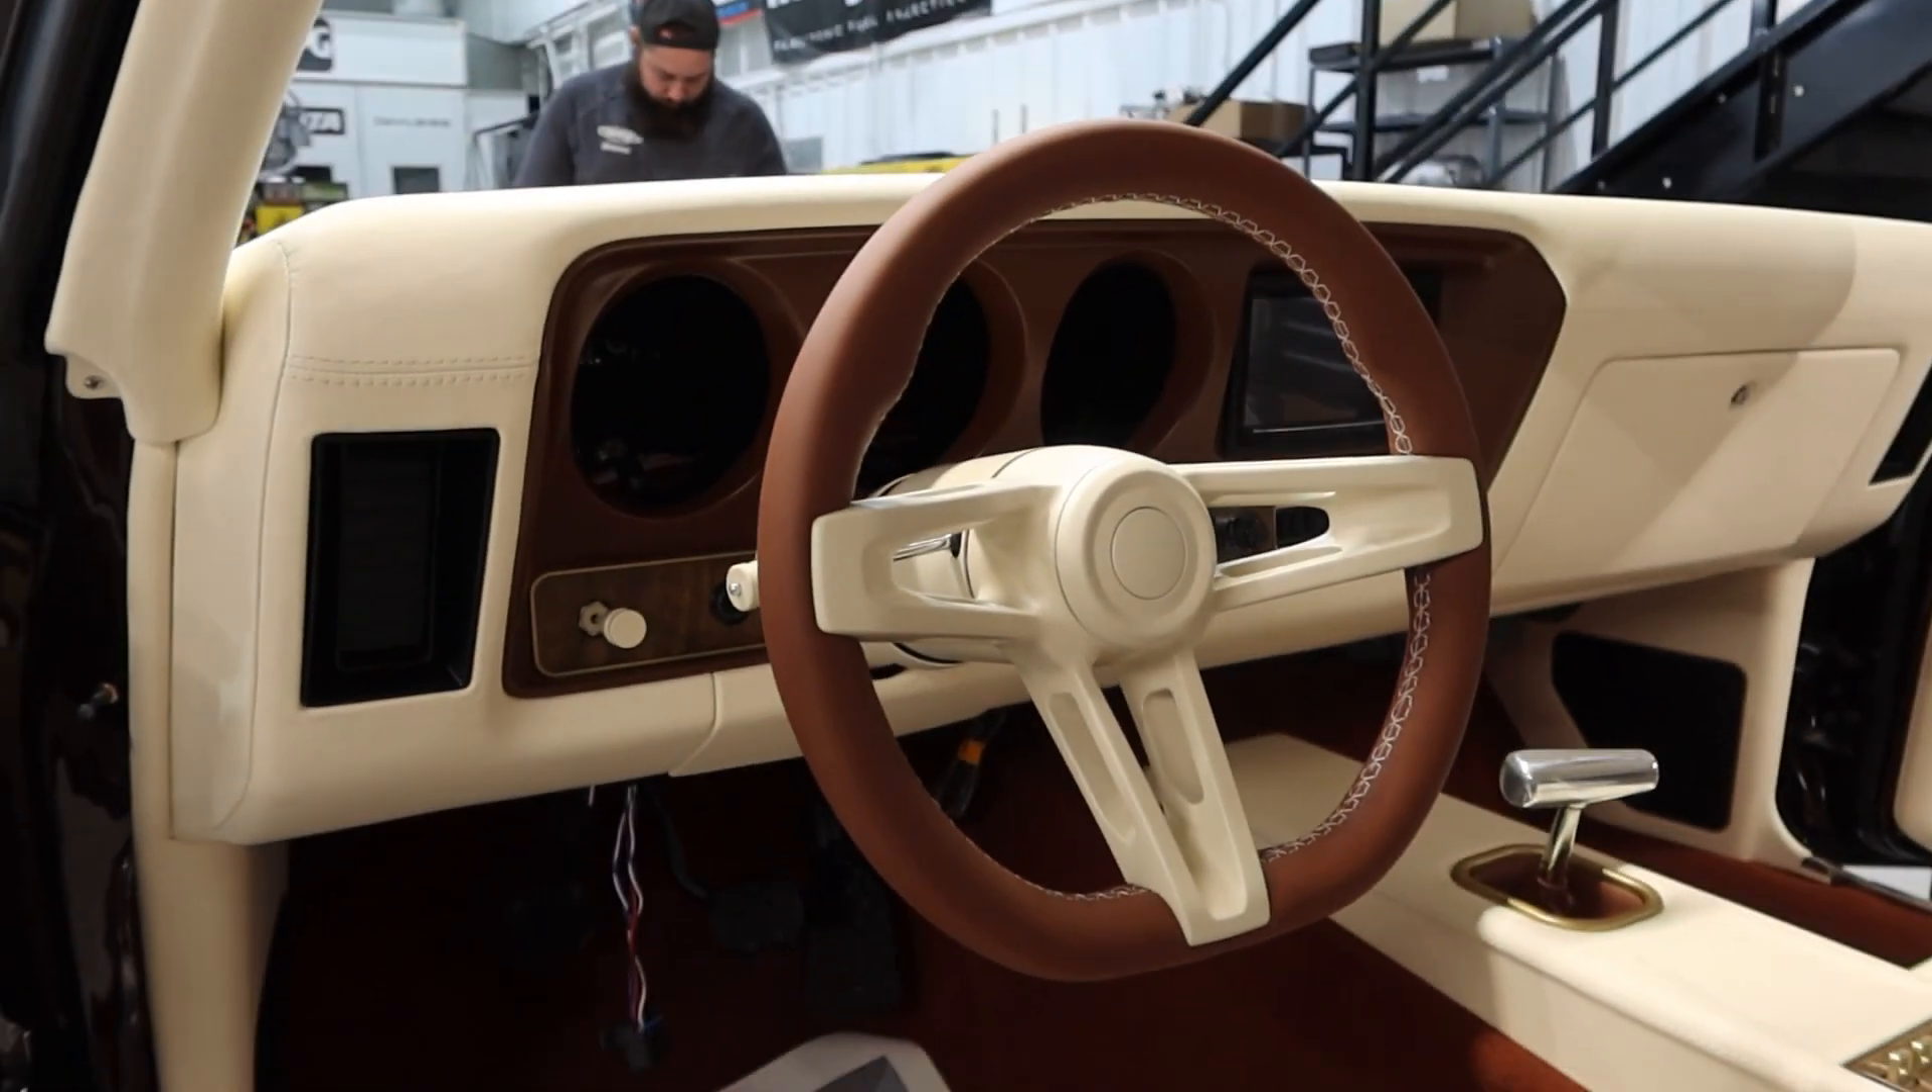So inside the car, there are a few things that we still have to finish up. One of which we have to get our classic instrument gauges installed into the dashboard.